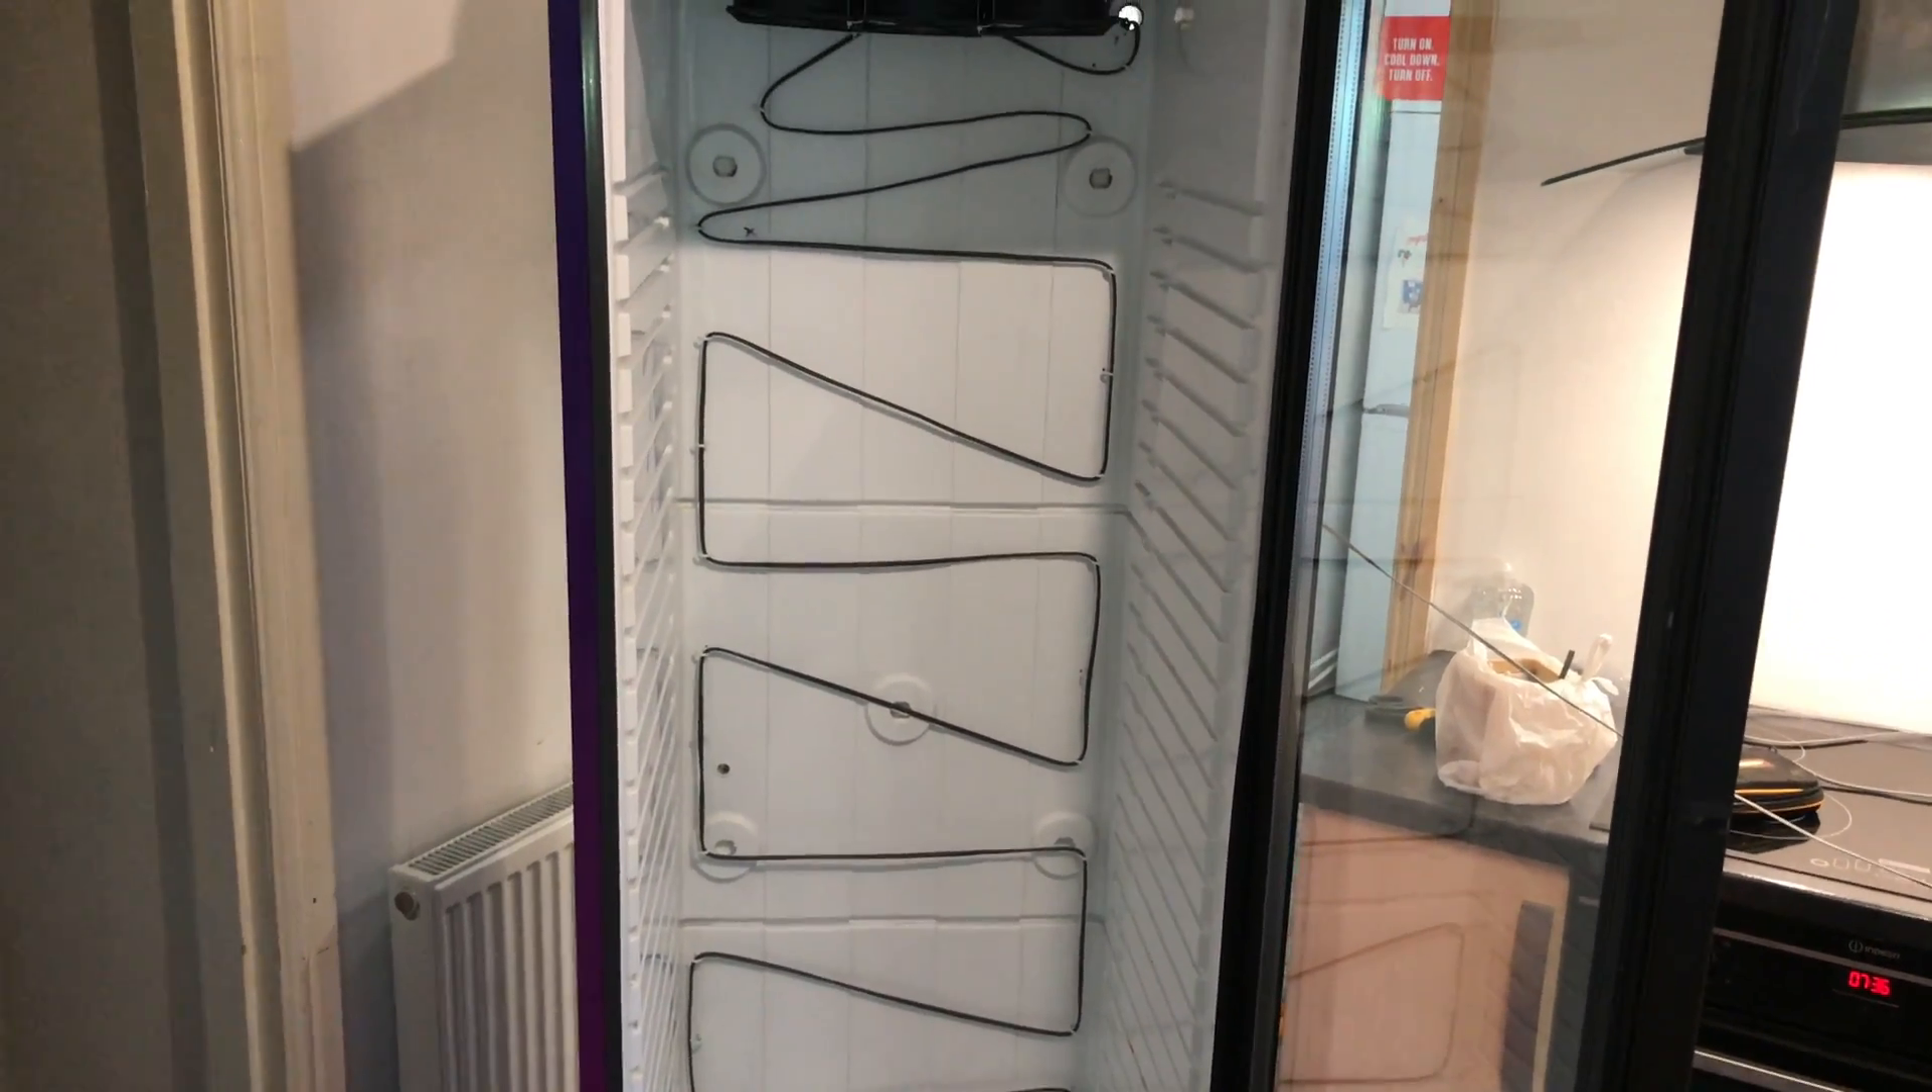Right, the heat cable's in. As you can see that I've weaved it in and out.